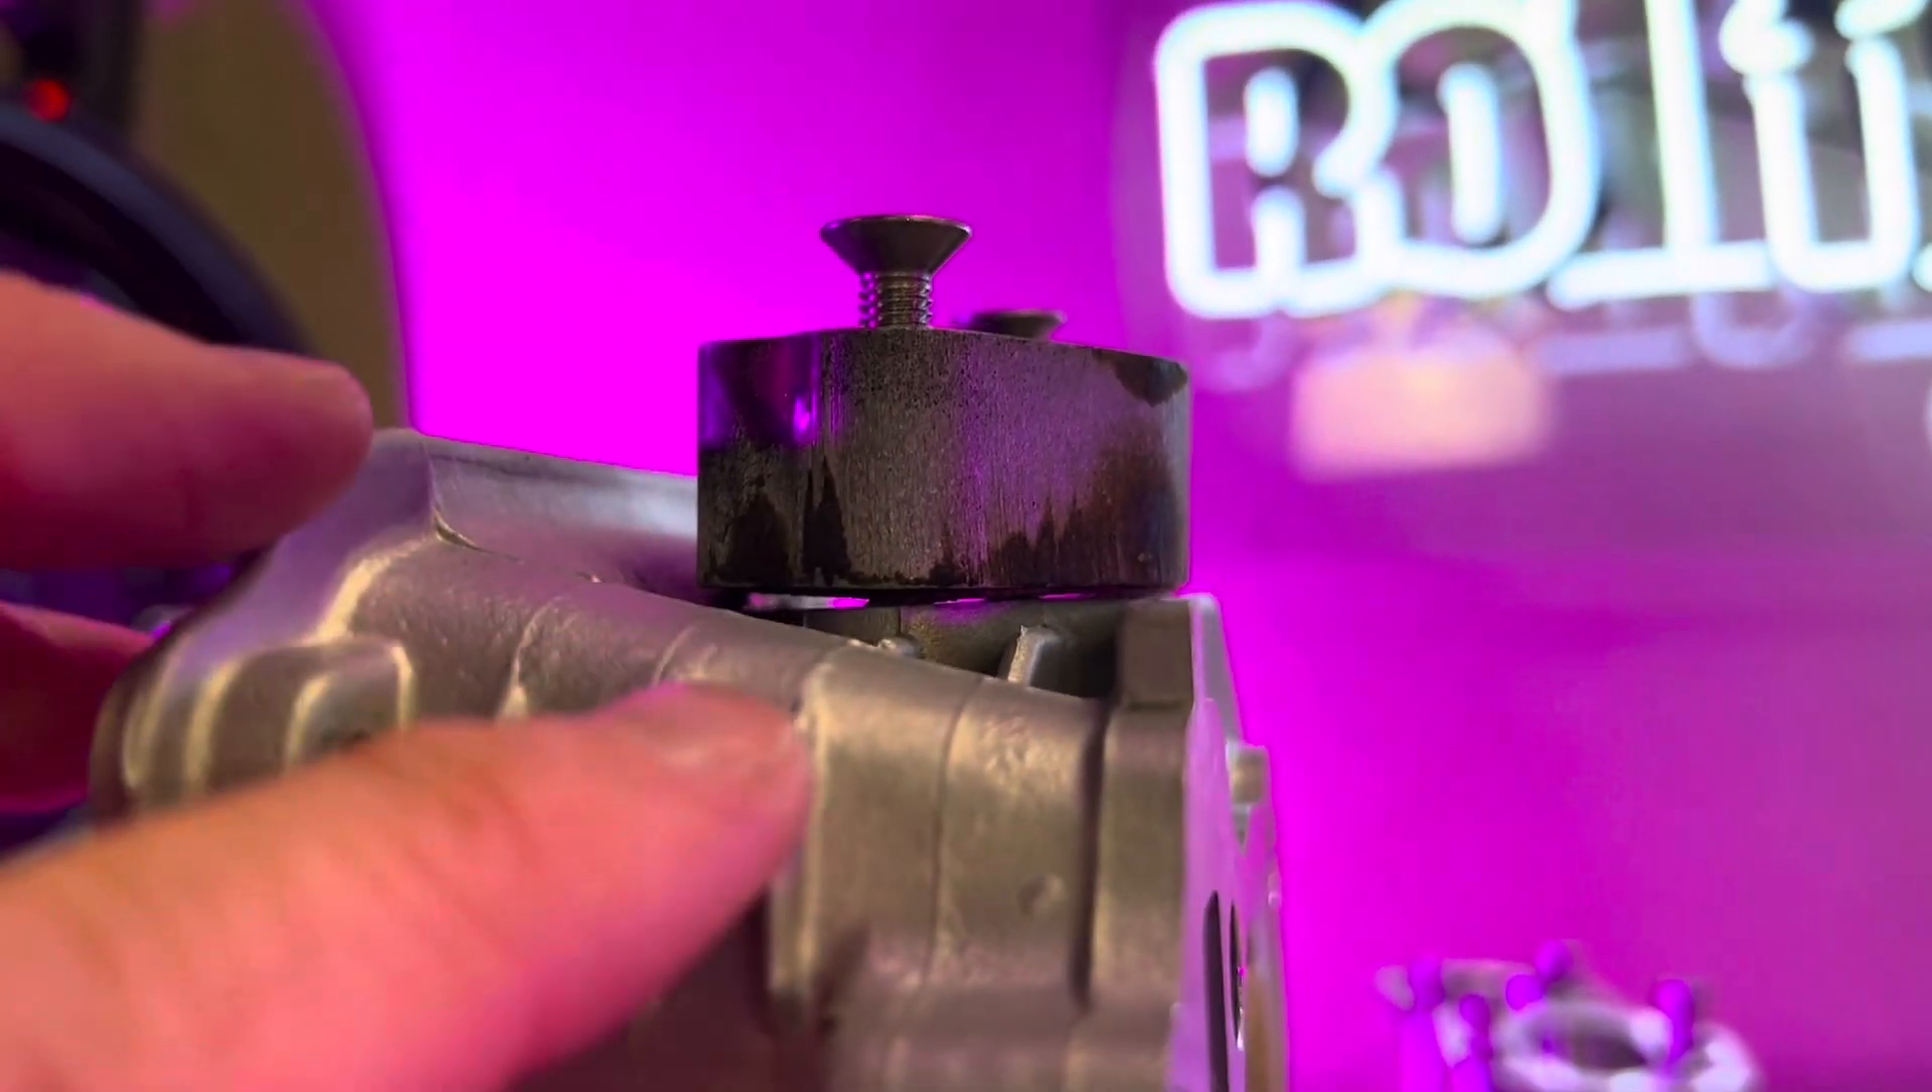If you notice if I tighten that down you see that gap. It will never tighten down because the spacer is hitting the top of the head. Big big problem because that's going to cause an air leak and your carburetor will never run with an air leak.